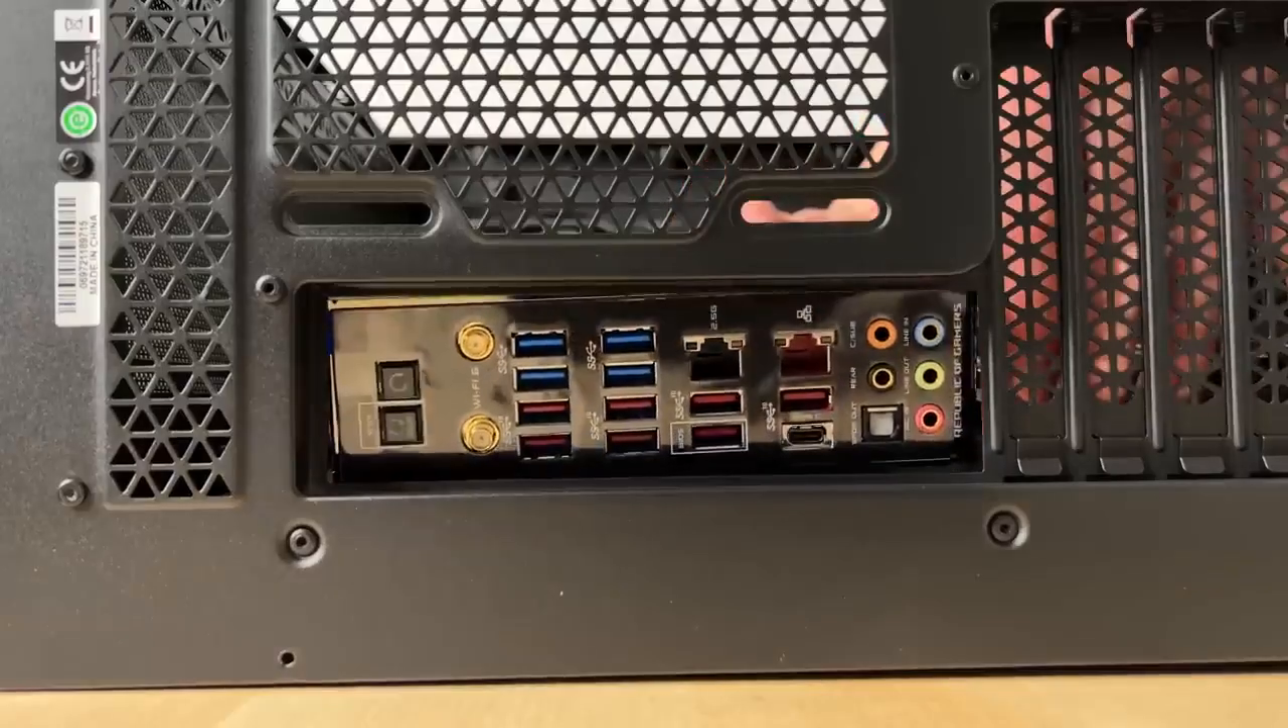Then, I gently slid the board into place, making sure to line up the back I .O. with its opening.